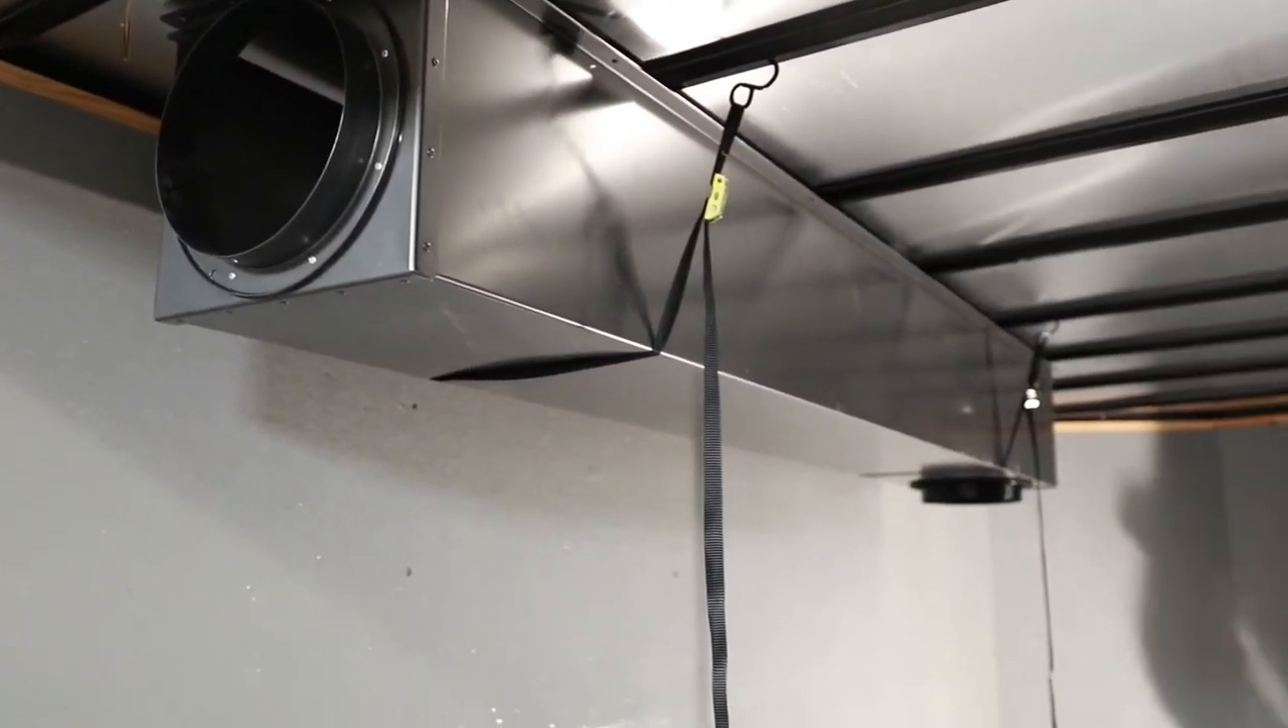Okay so we've got our plenum situated up here now it's just temporarily put in there because we need to mark out our ribs to make sure we can cut those out and sit up flat against the roof.